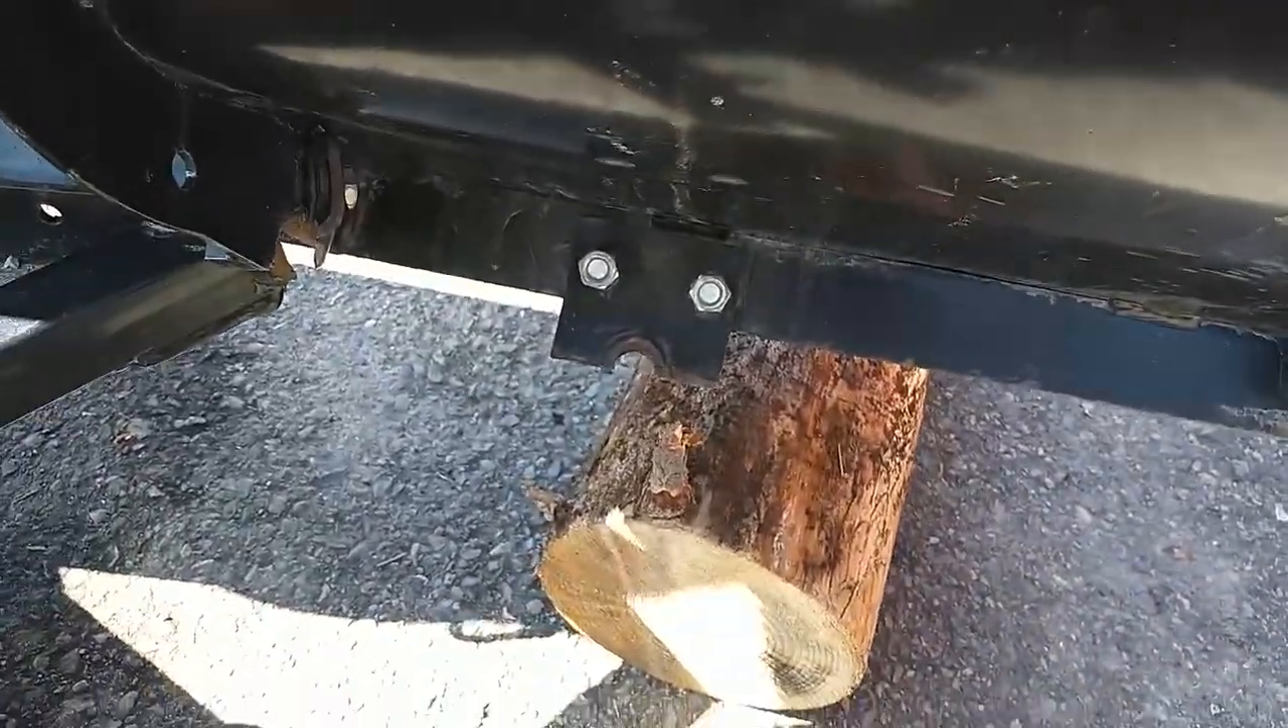Um, and so basically I couldn't use shoes on this at all, uh, because this mounting plate was sticking down farther than the edge of the plow anyway.